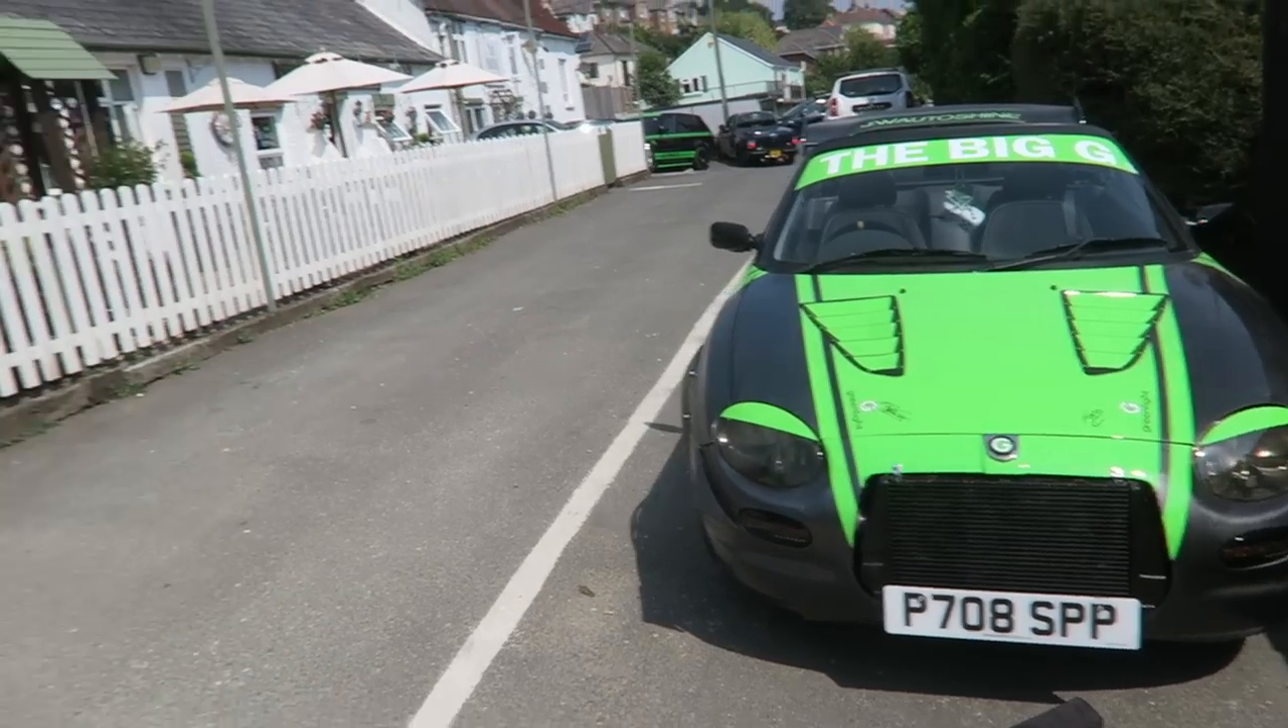Window banner is on as well.